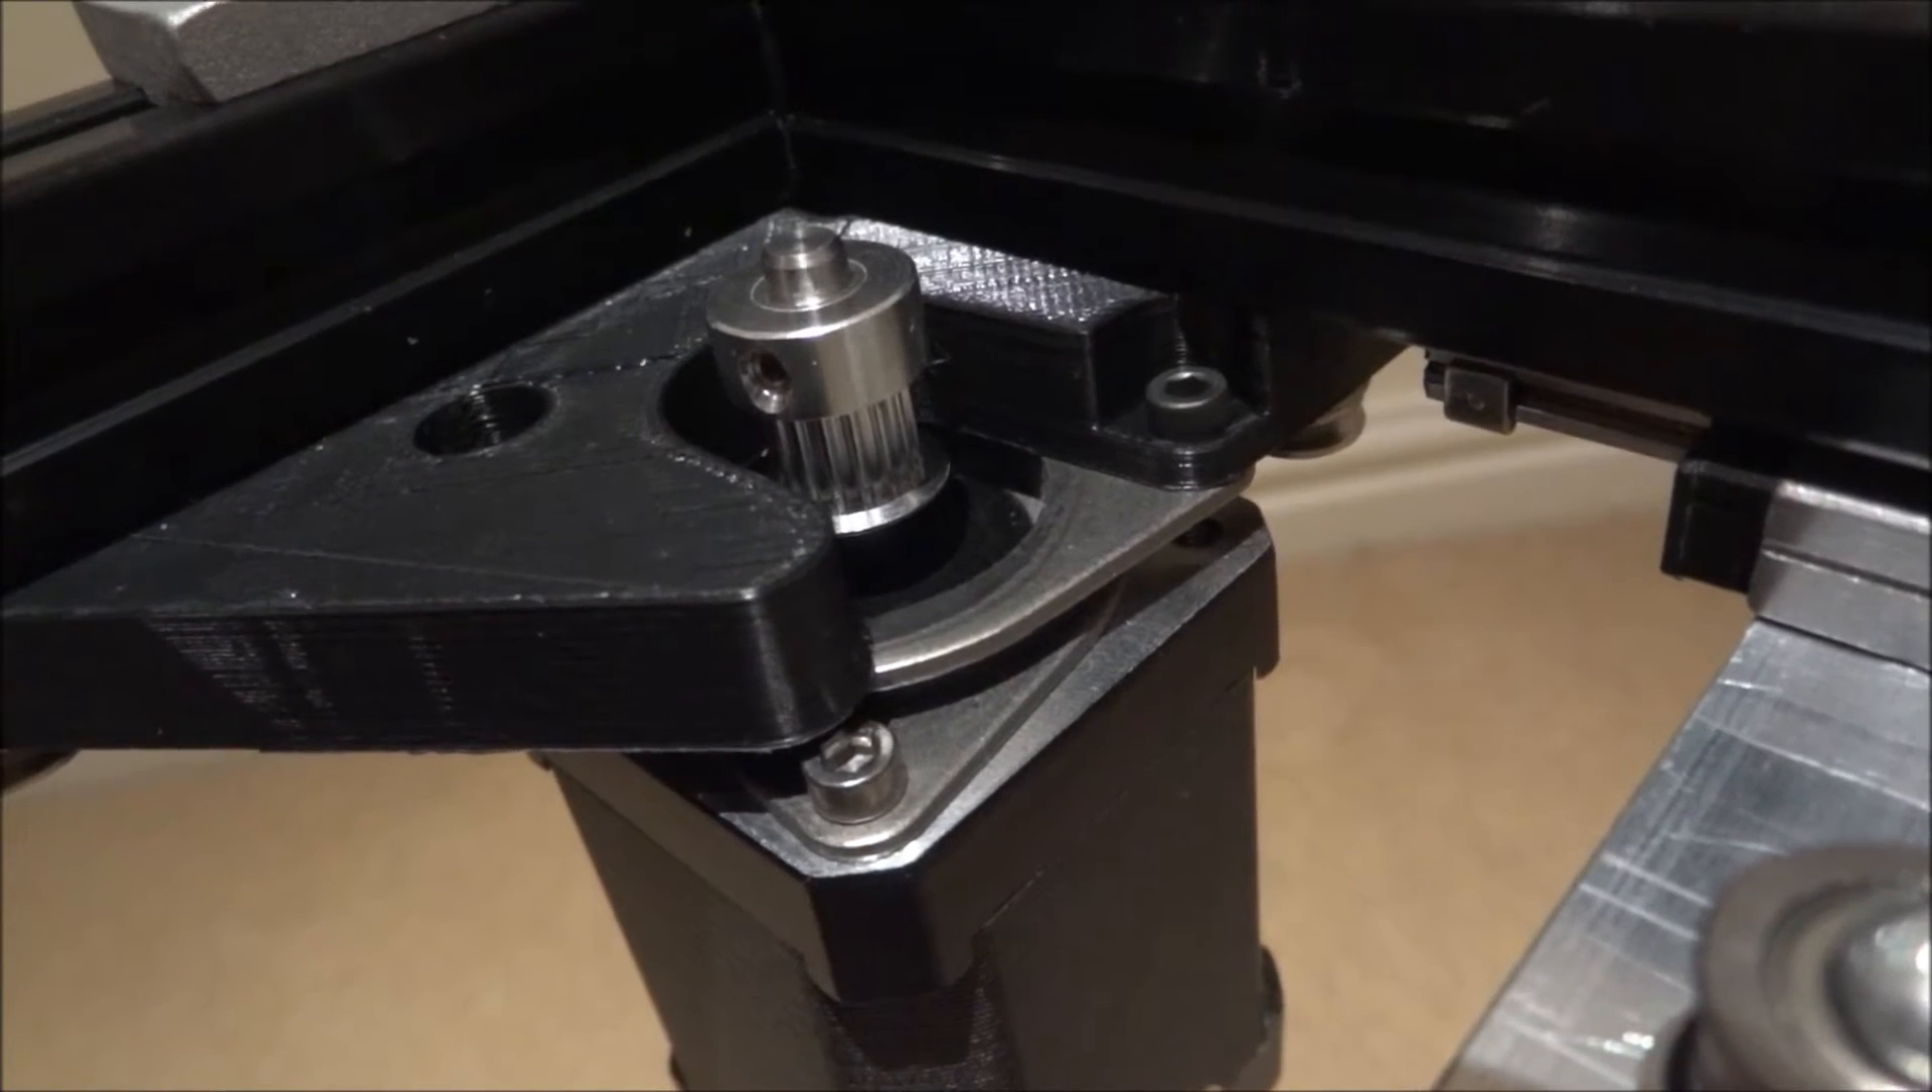The 16-tooth GT2 drive pulley is mounted on there.